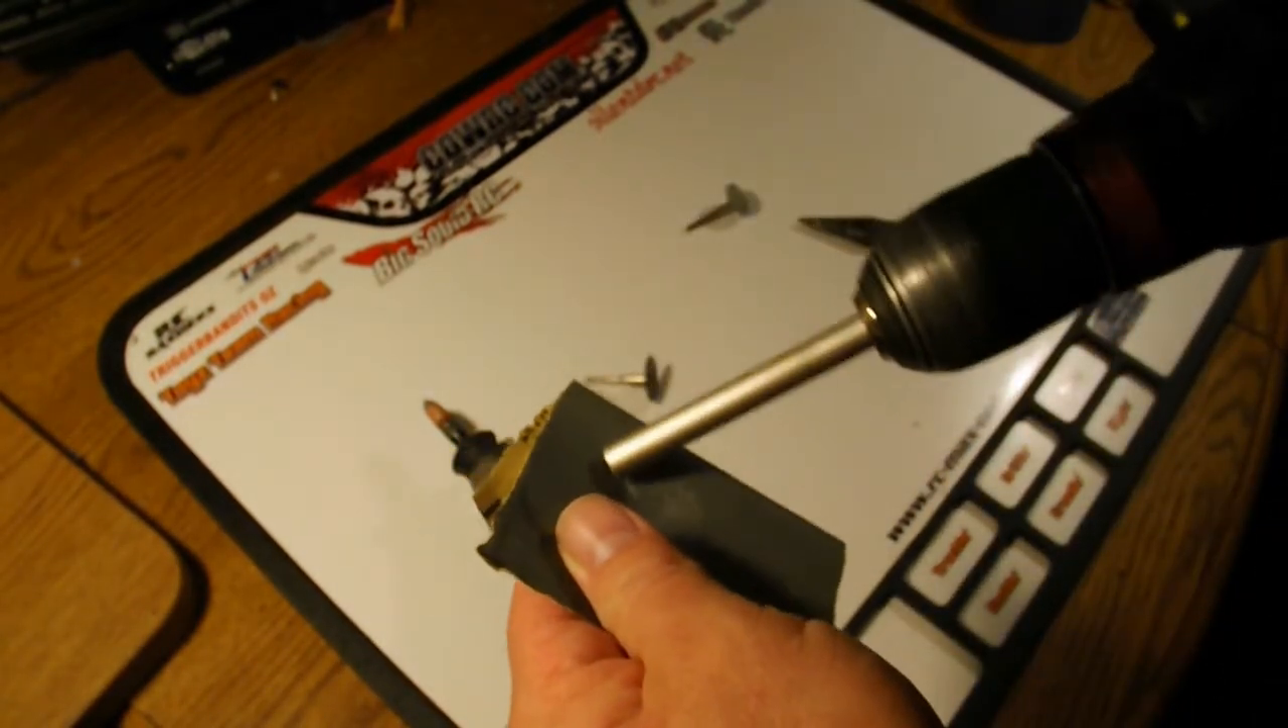Now you can see I've chucked the whole pipe into my cordless drill.